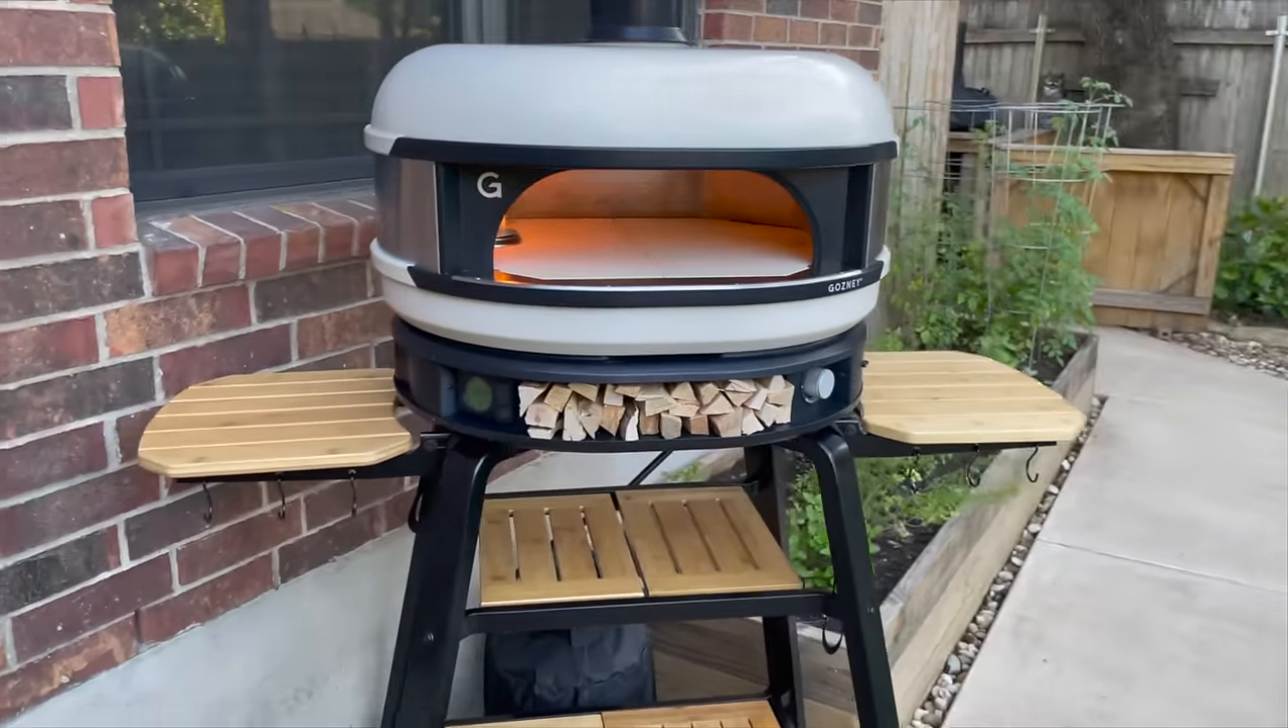So we got everything put together assembled on the stand.